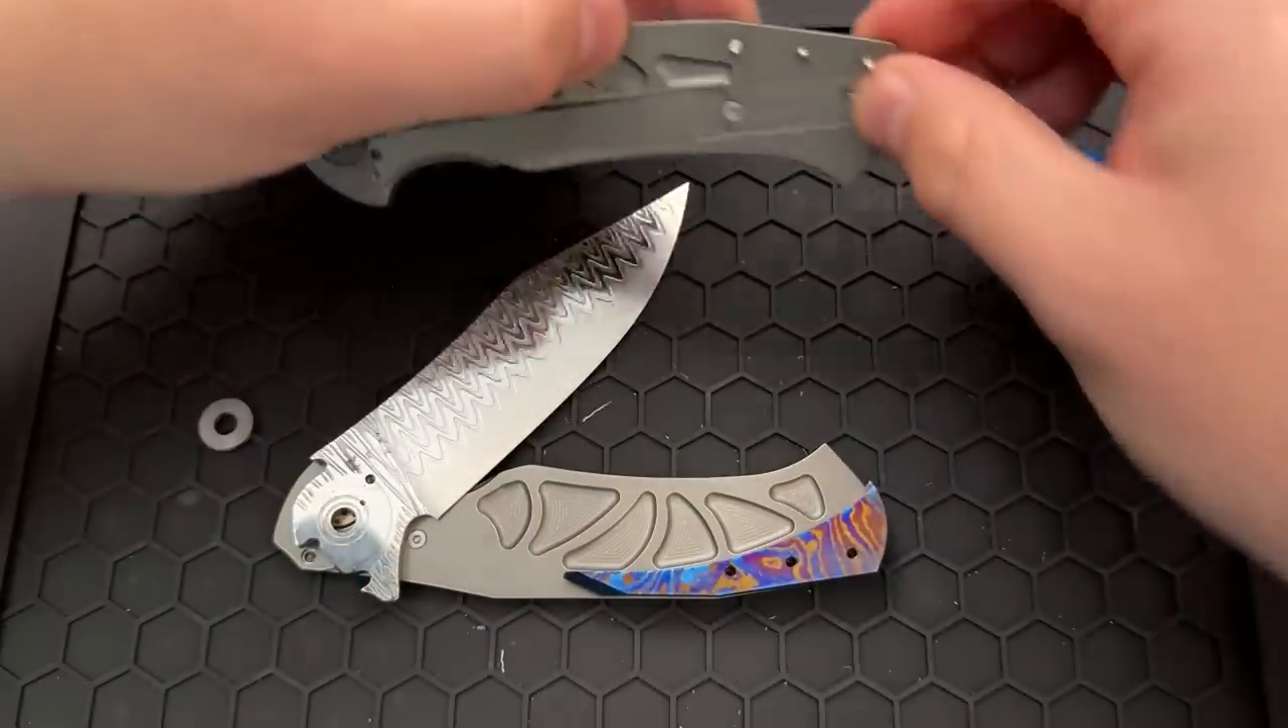We have removed one of the liners here.